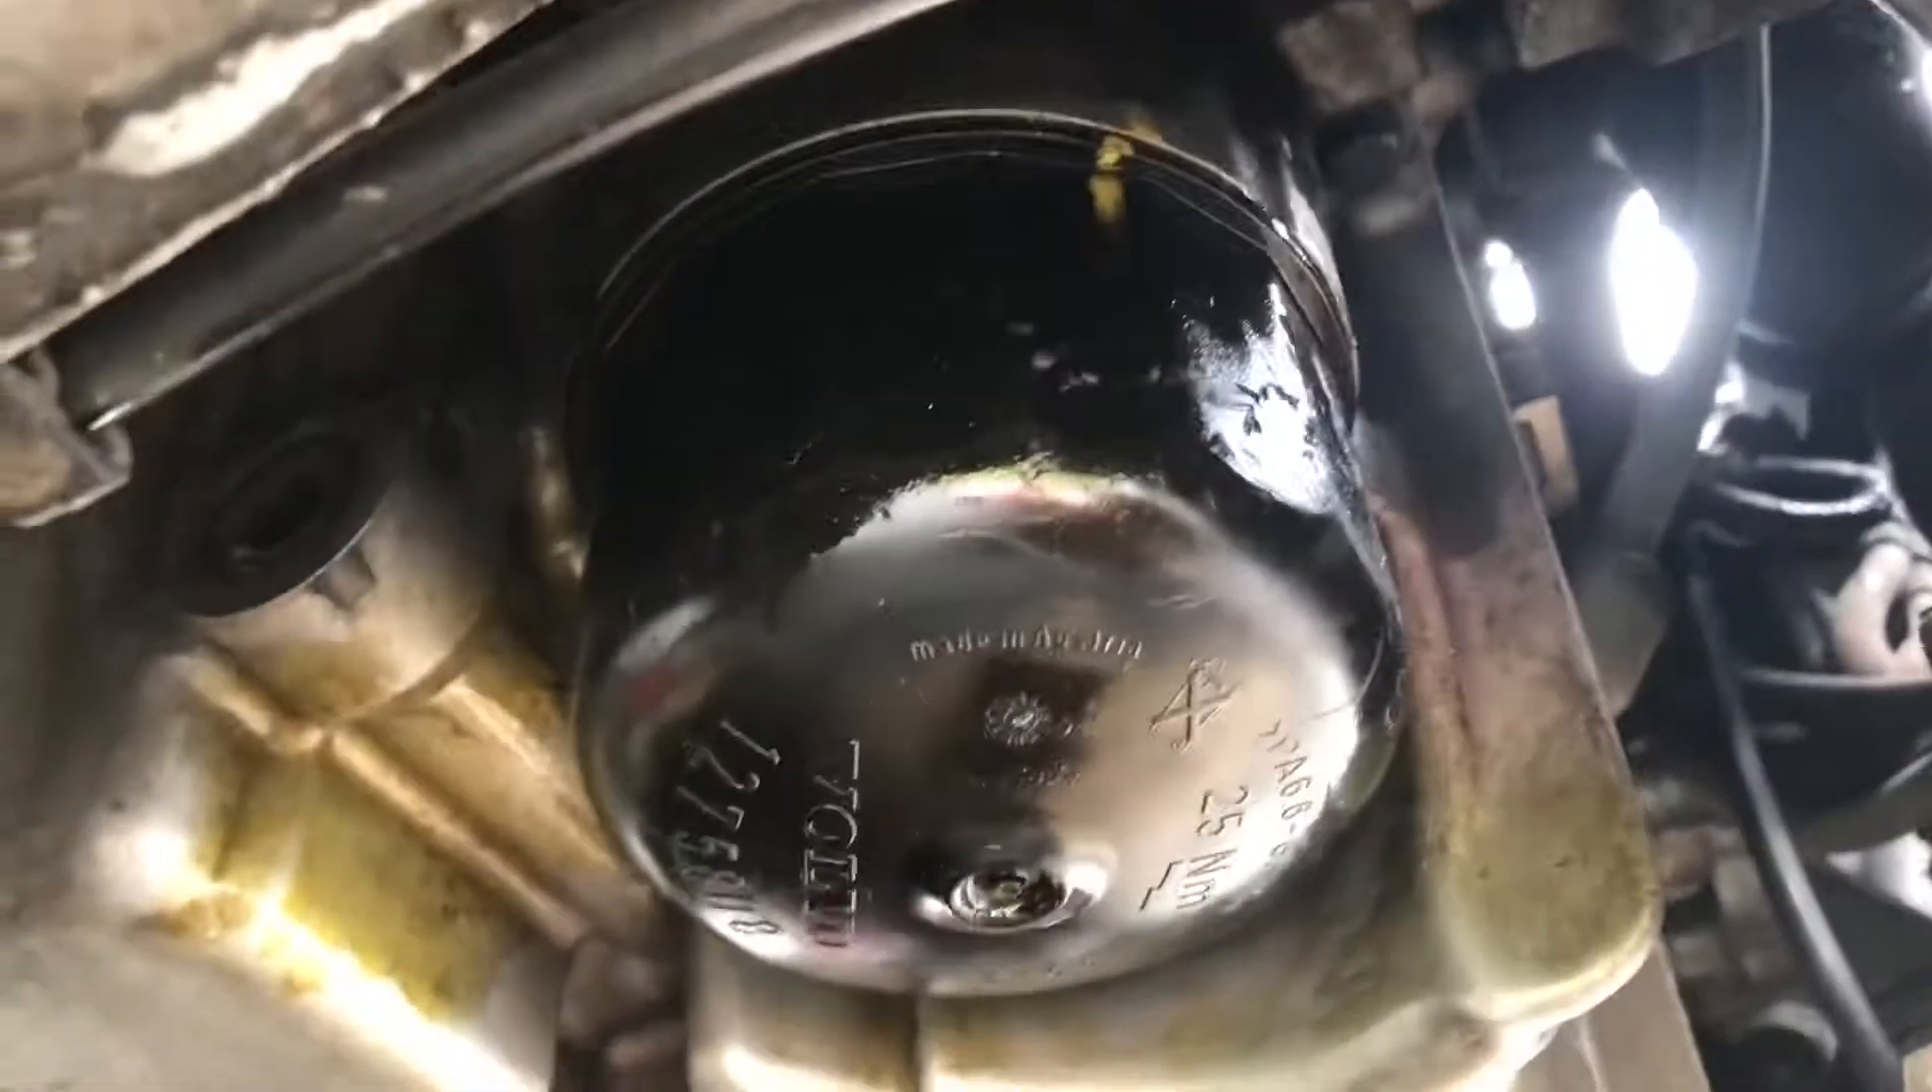Put the oil filter back on. Tightened it down.